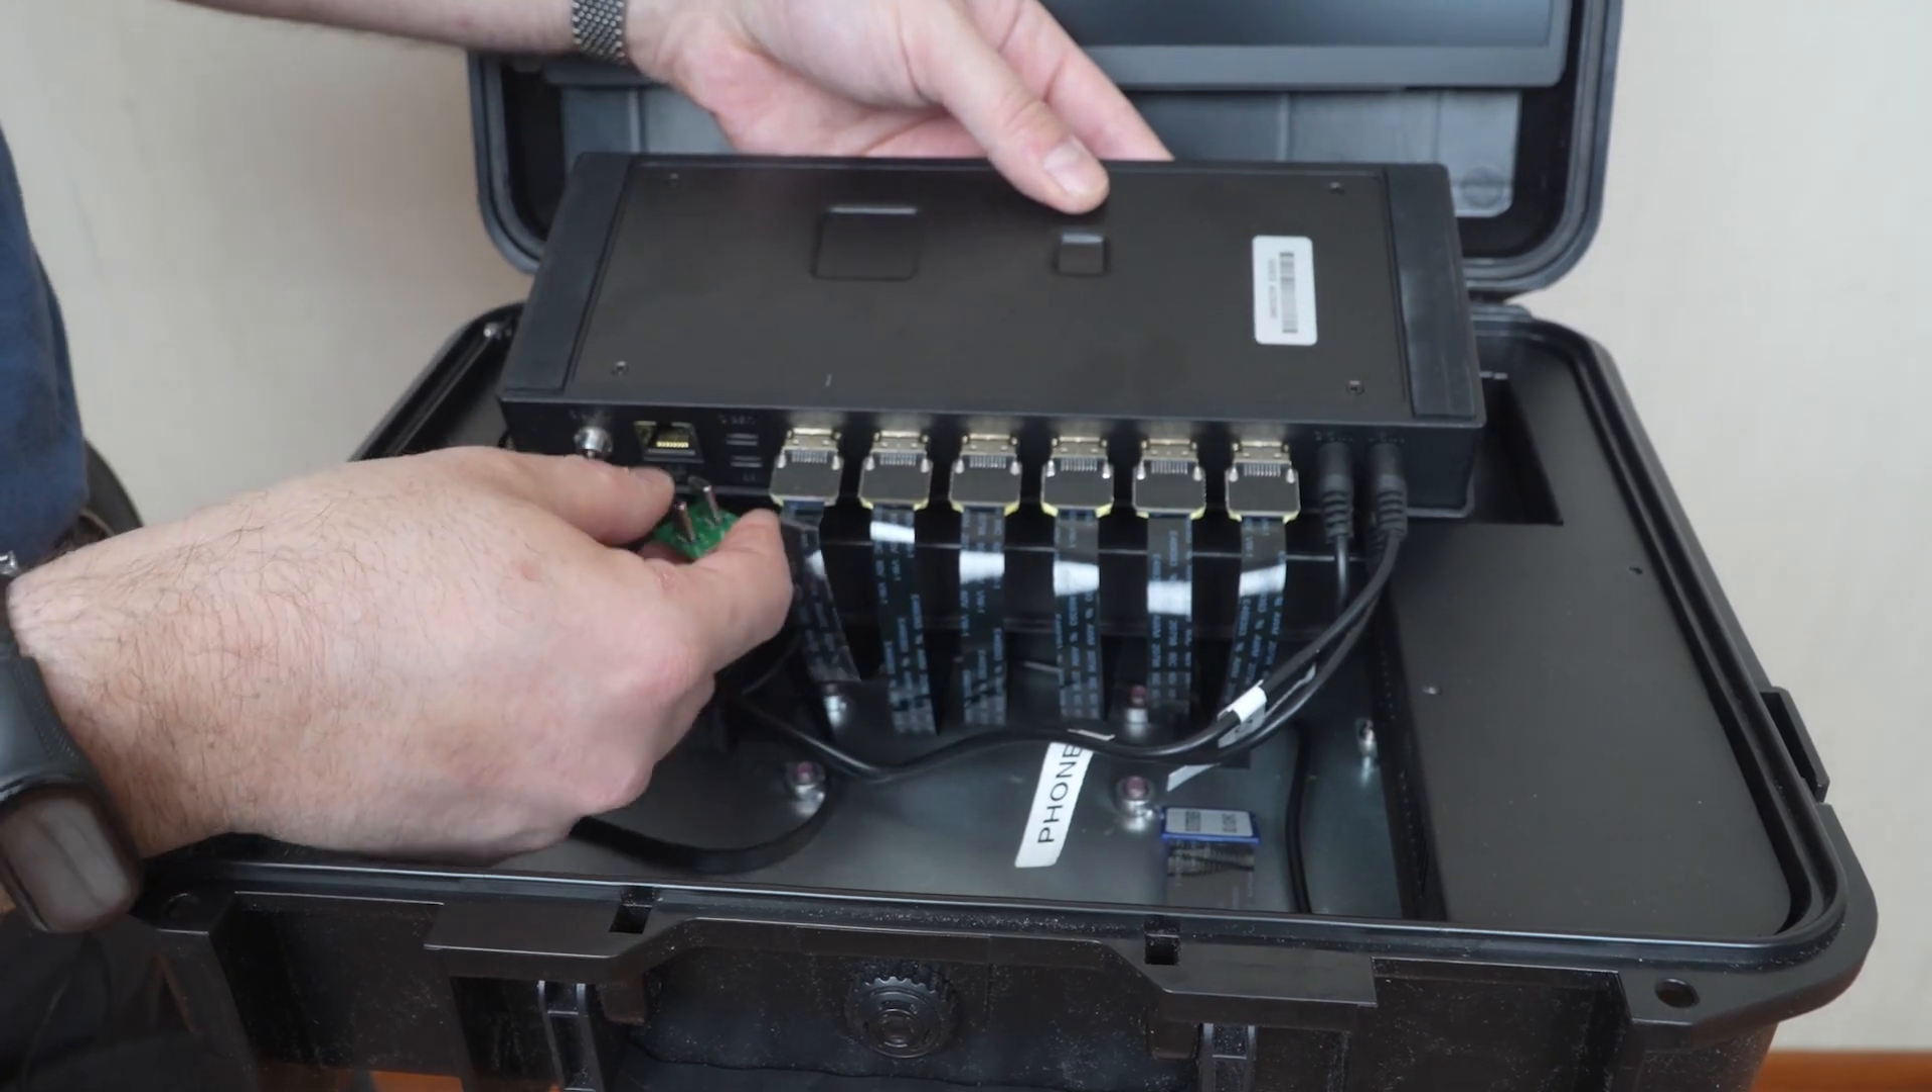So, we are done with our HDMIs.